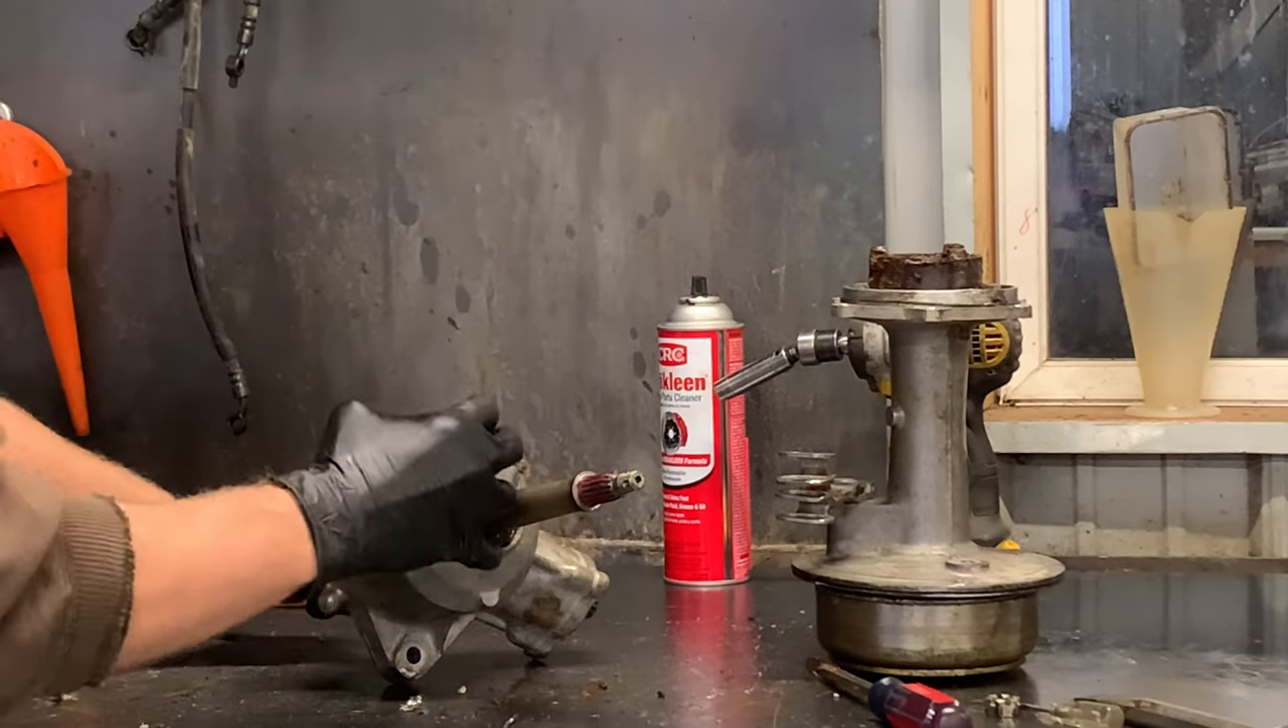I just need to remove this axle out of this housing here.